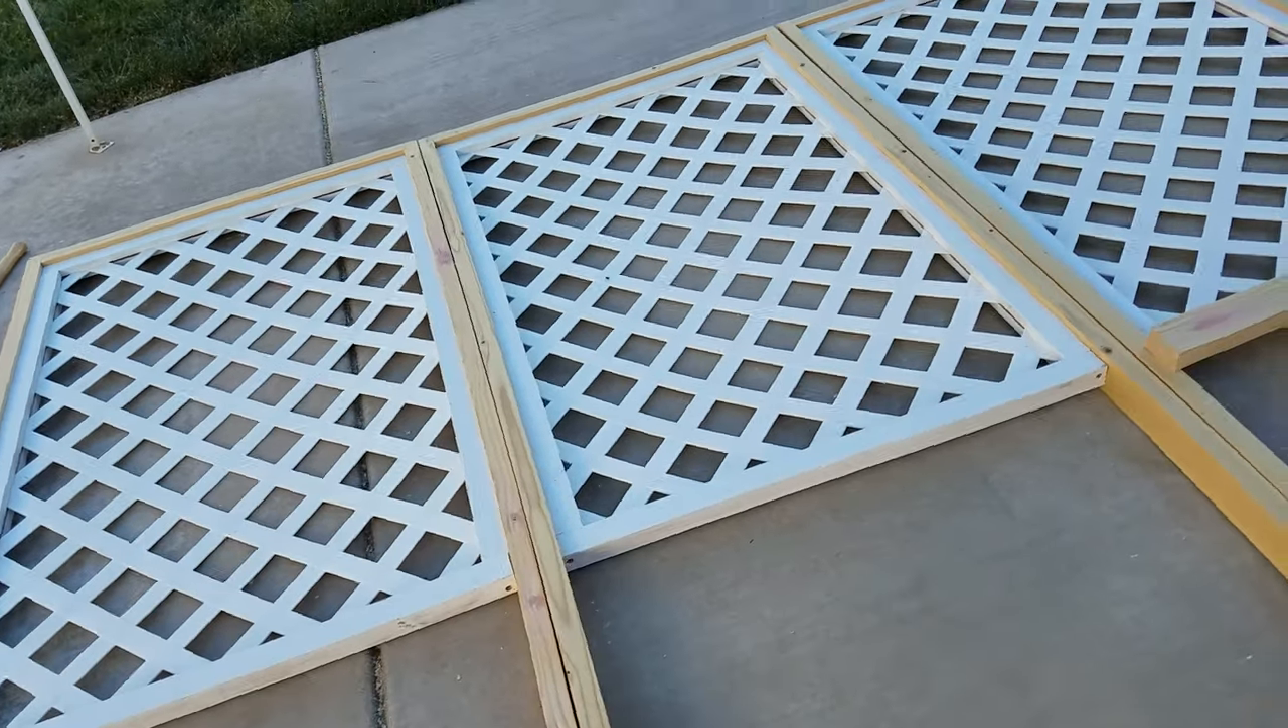I have the lattice frames all assembled onto the outer frame.